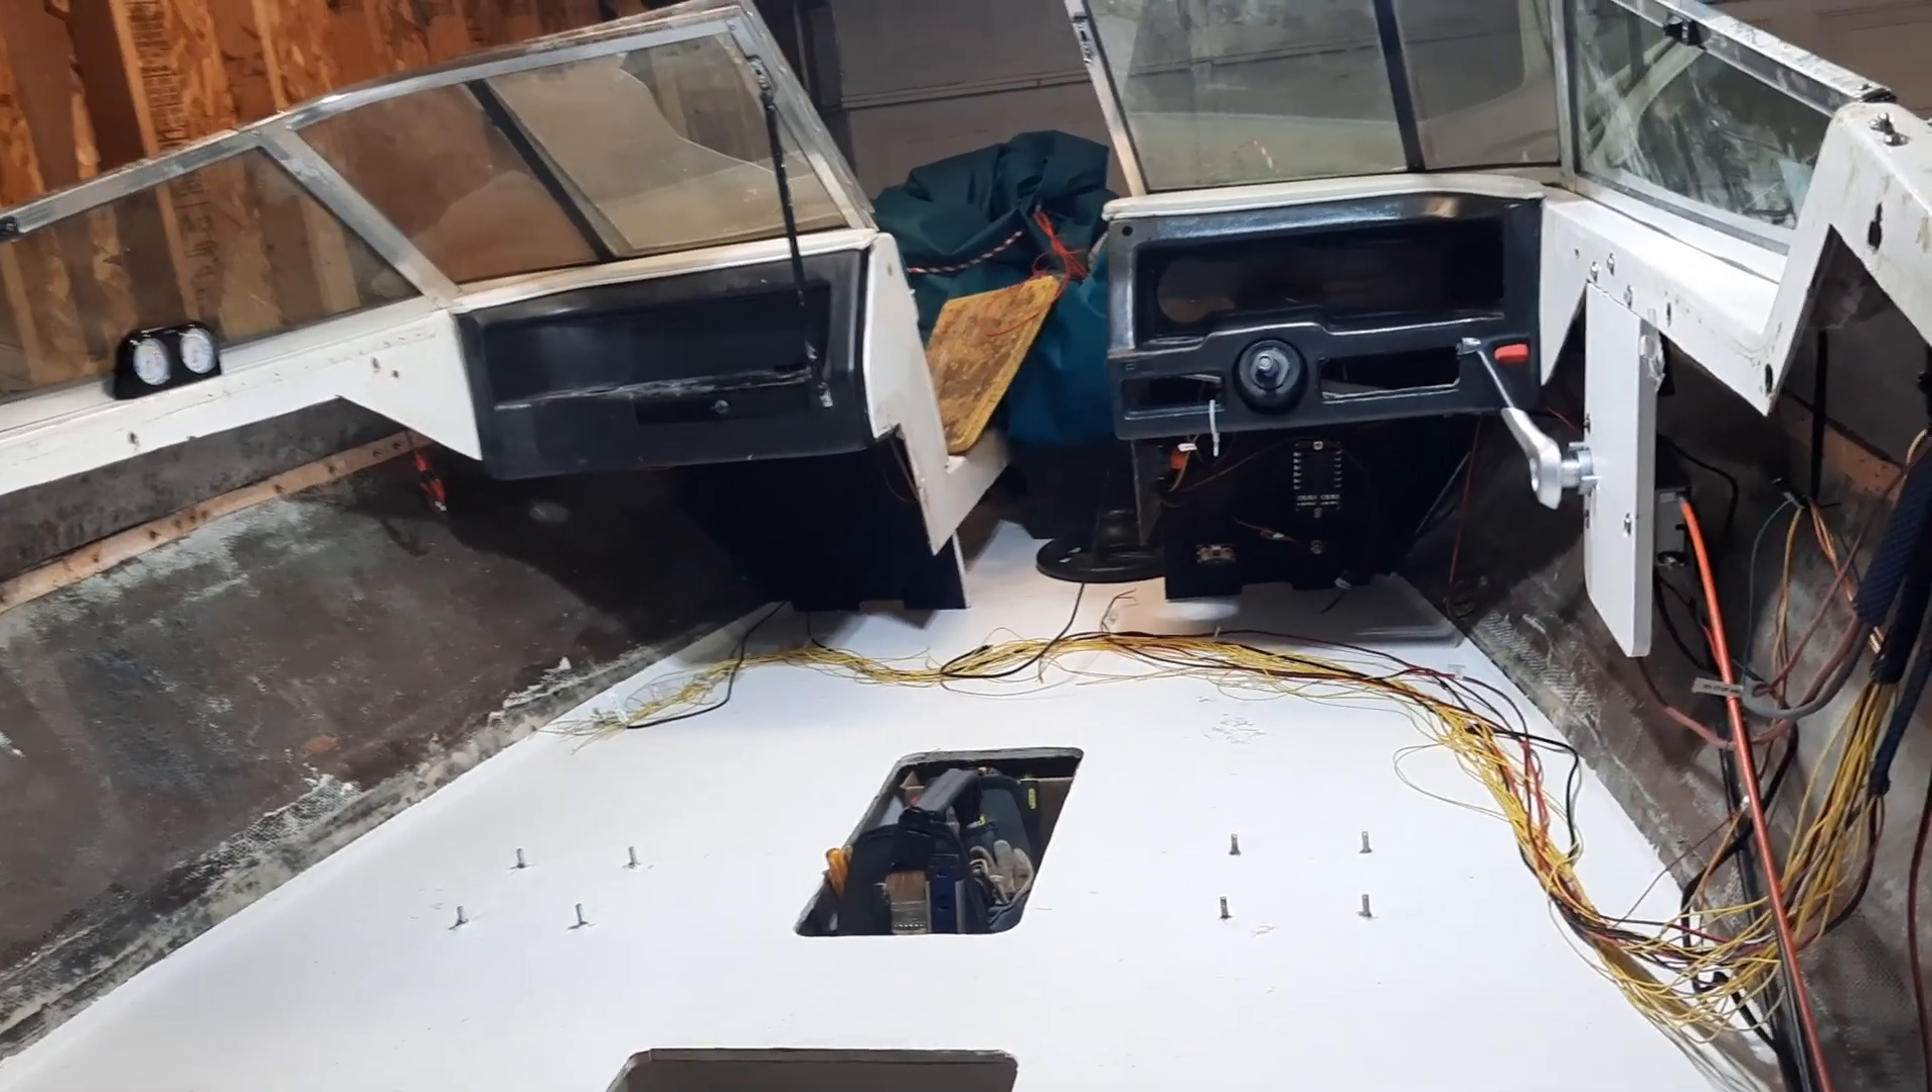Got all the wires pulled from the back of the boat to the front of the boat. Those are ready to be hooked up to the dash panel.